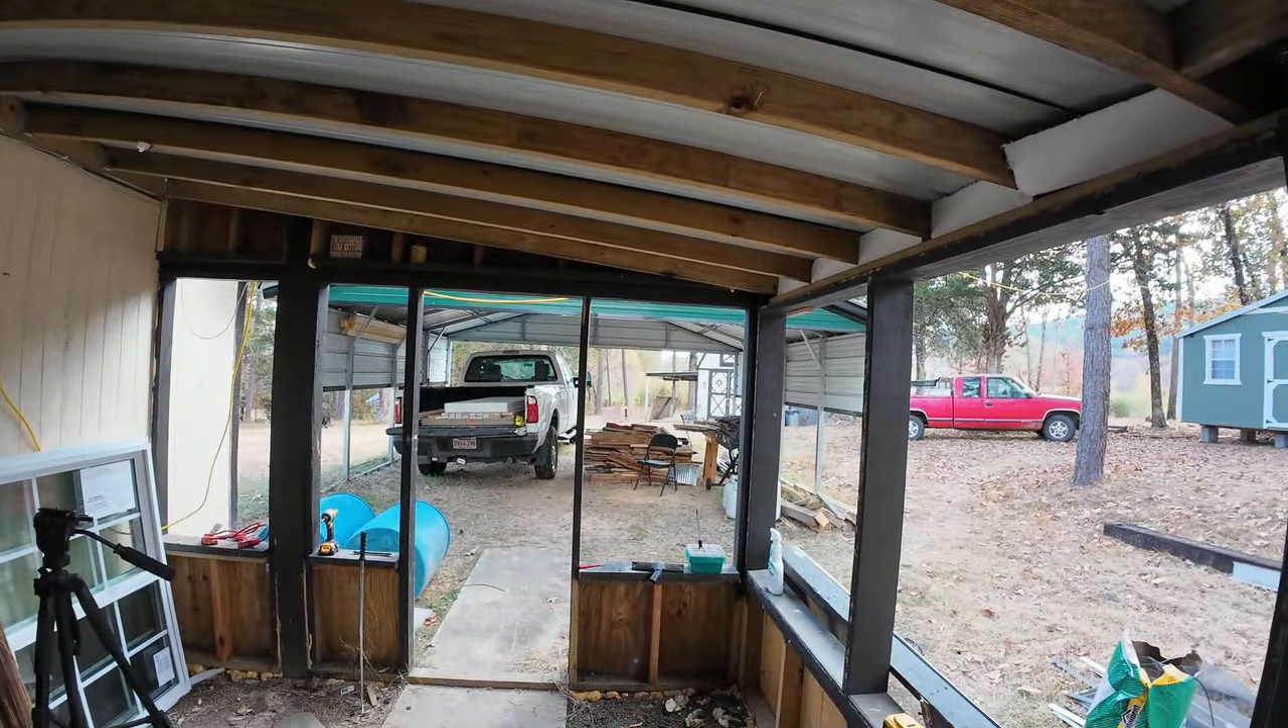For the most part, we got all the screens off.